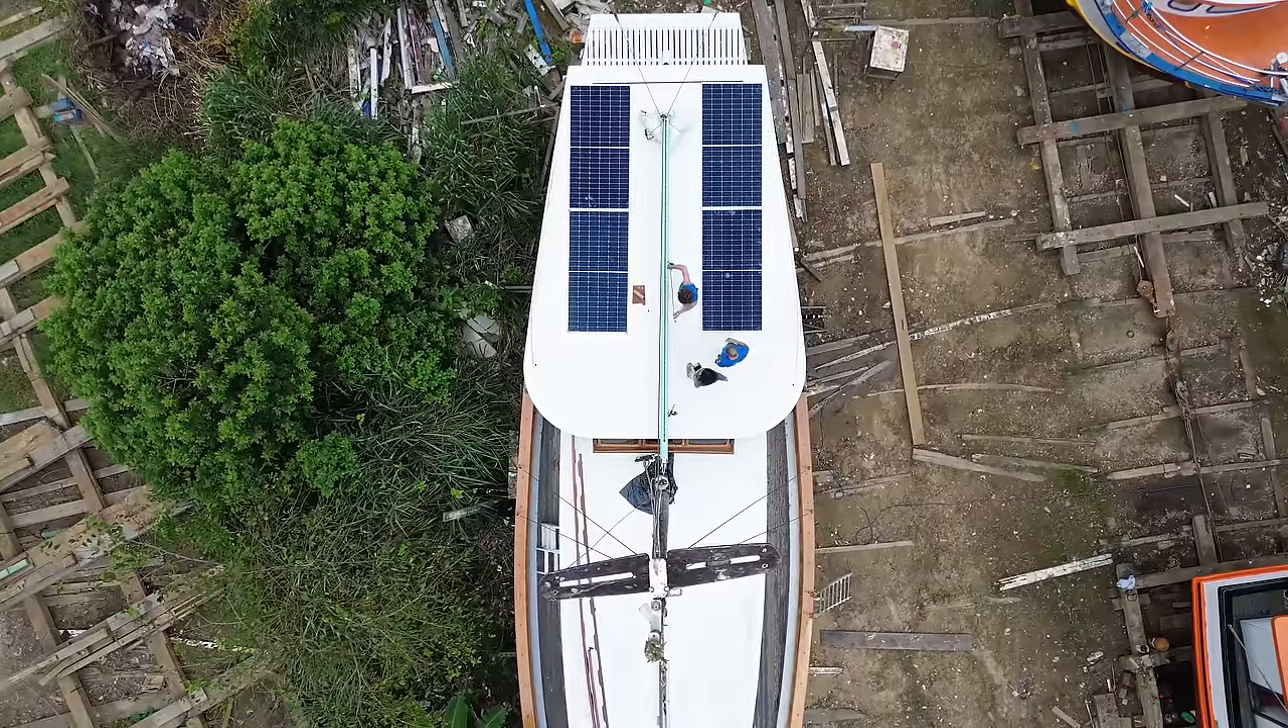First, we just placed the solar panels on the roof of our pilot house to see how they will look like.